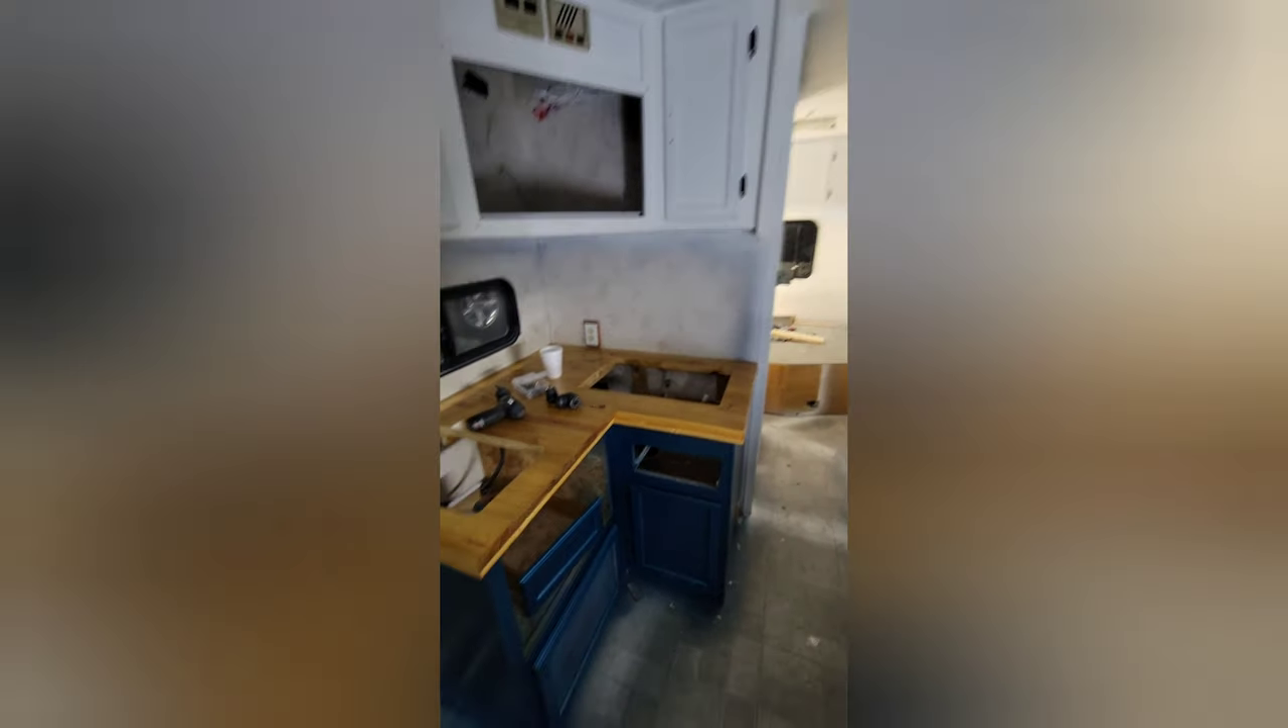Alright so the counter is in place.